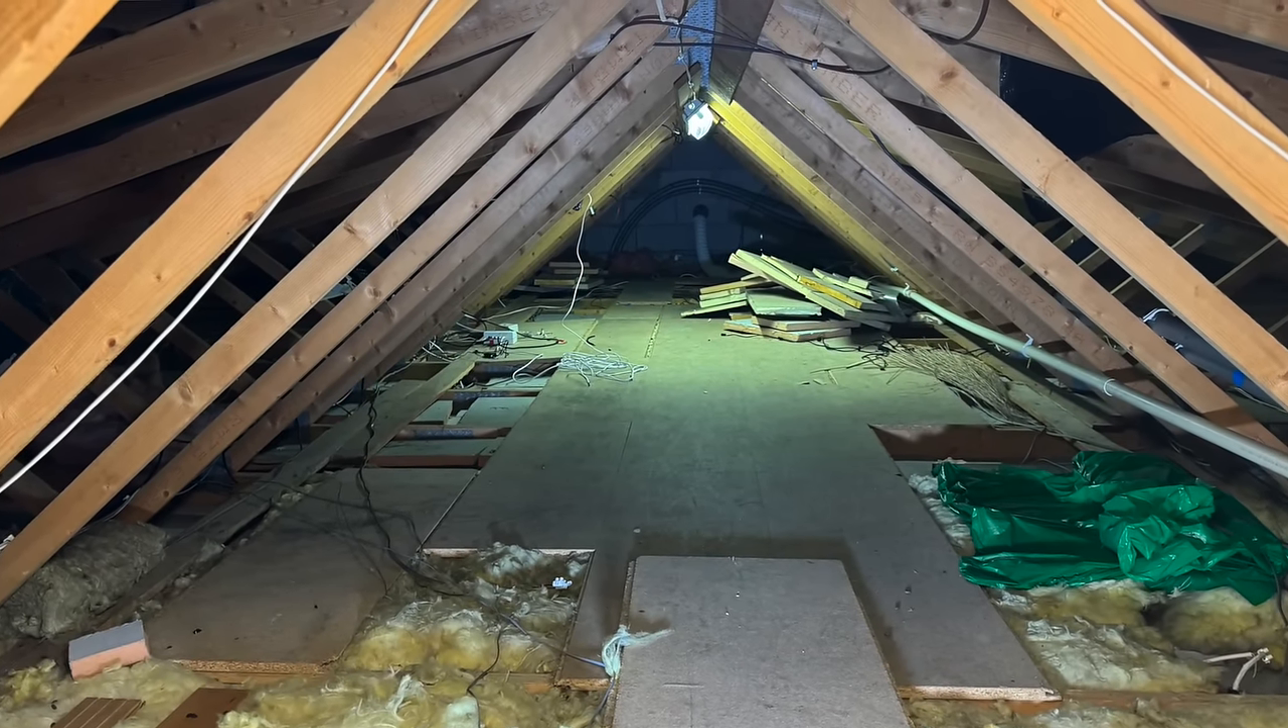Even though i do have a walkway going all the way down to the bottom of this loft there's big spaces missing like this one here.